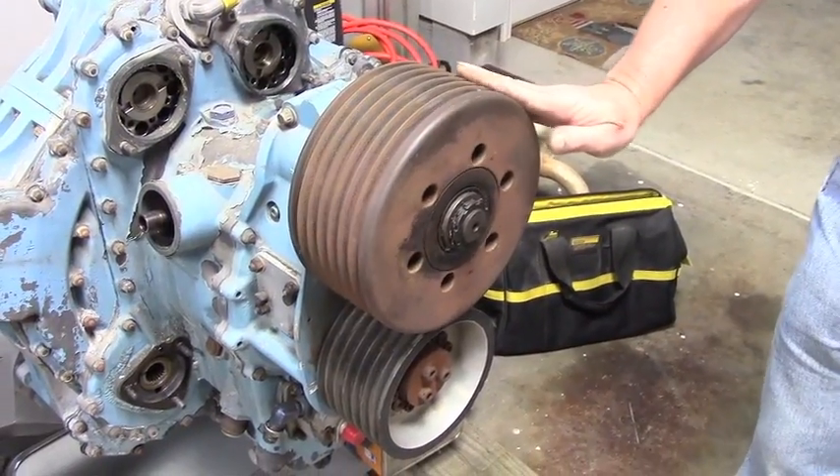Okay, got the belts removed, and that upper pulley is just an idler, spins easy.